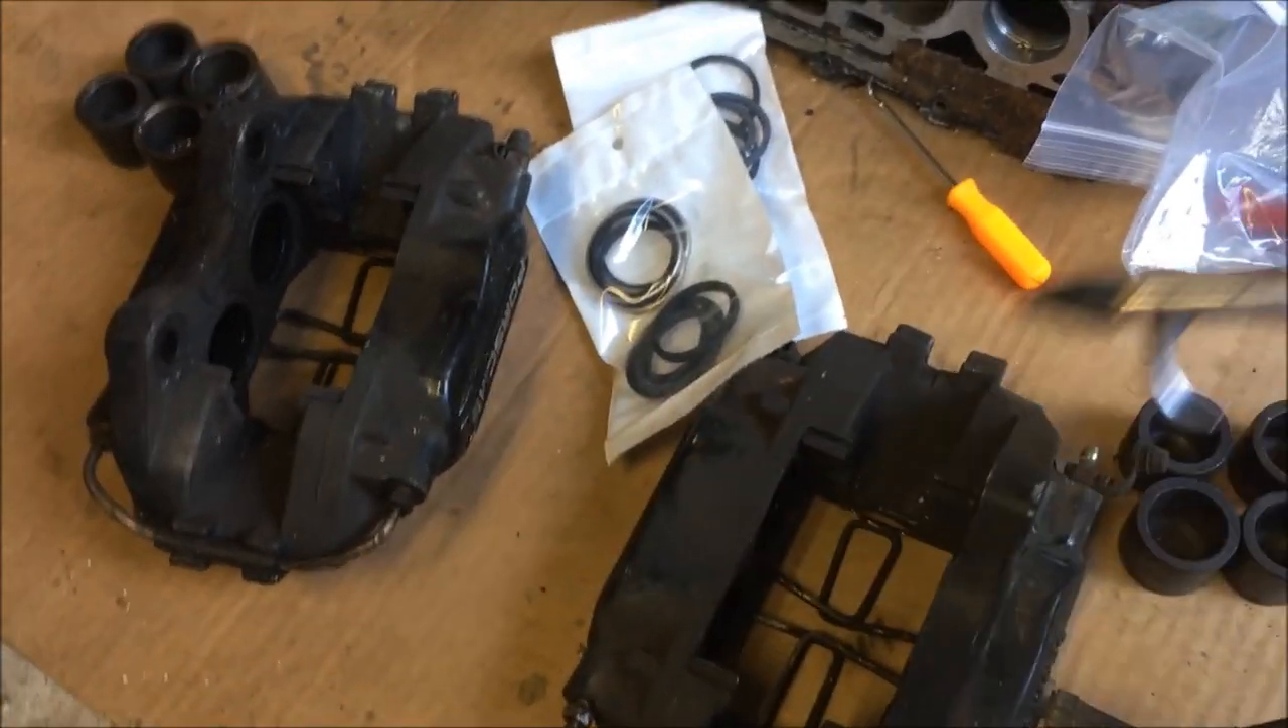Last night I went ahead and removed the pistons. You can see them sitting here and here.